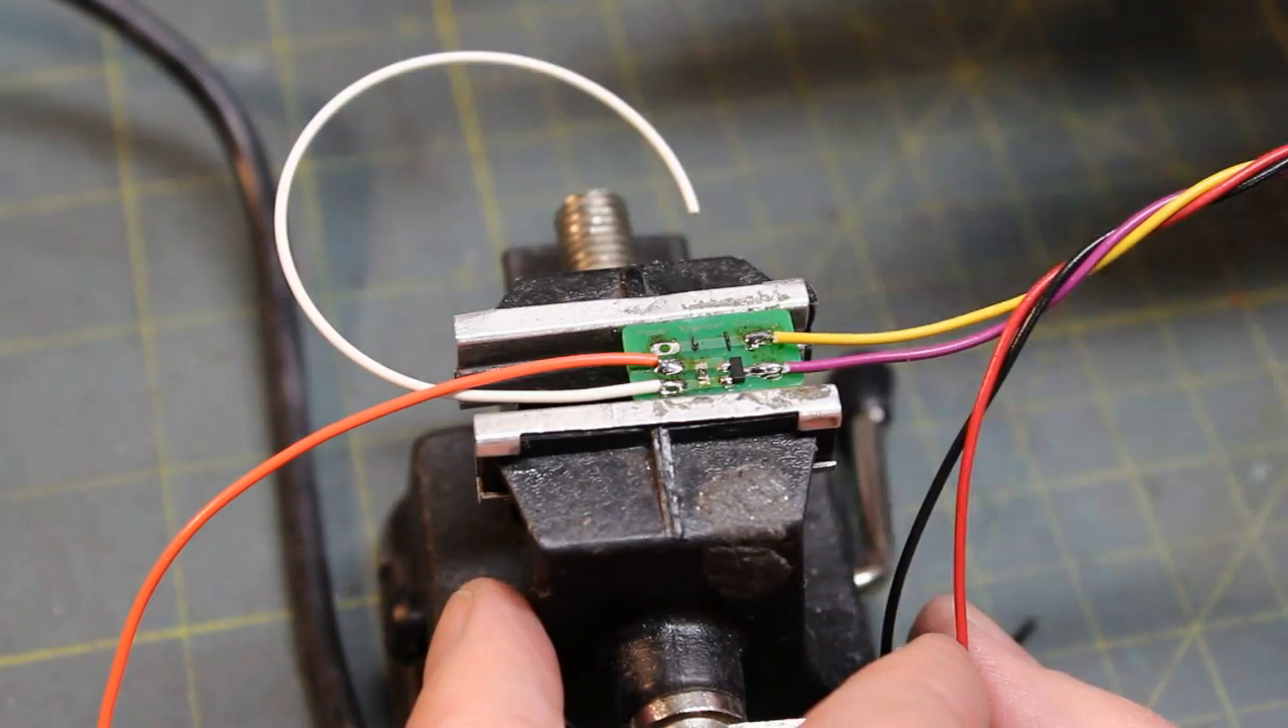Okay, so I've got my purple and yellow wires attached to my LED.